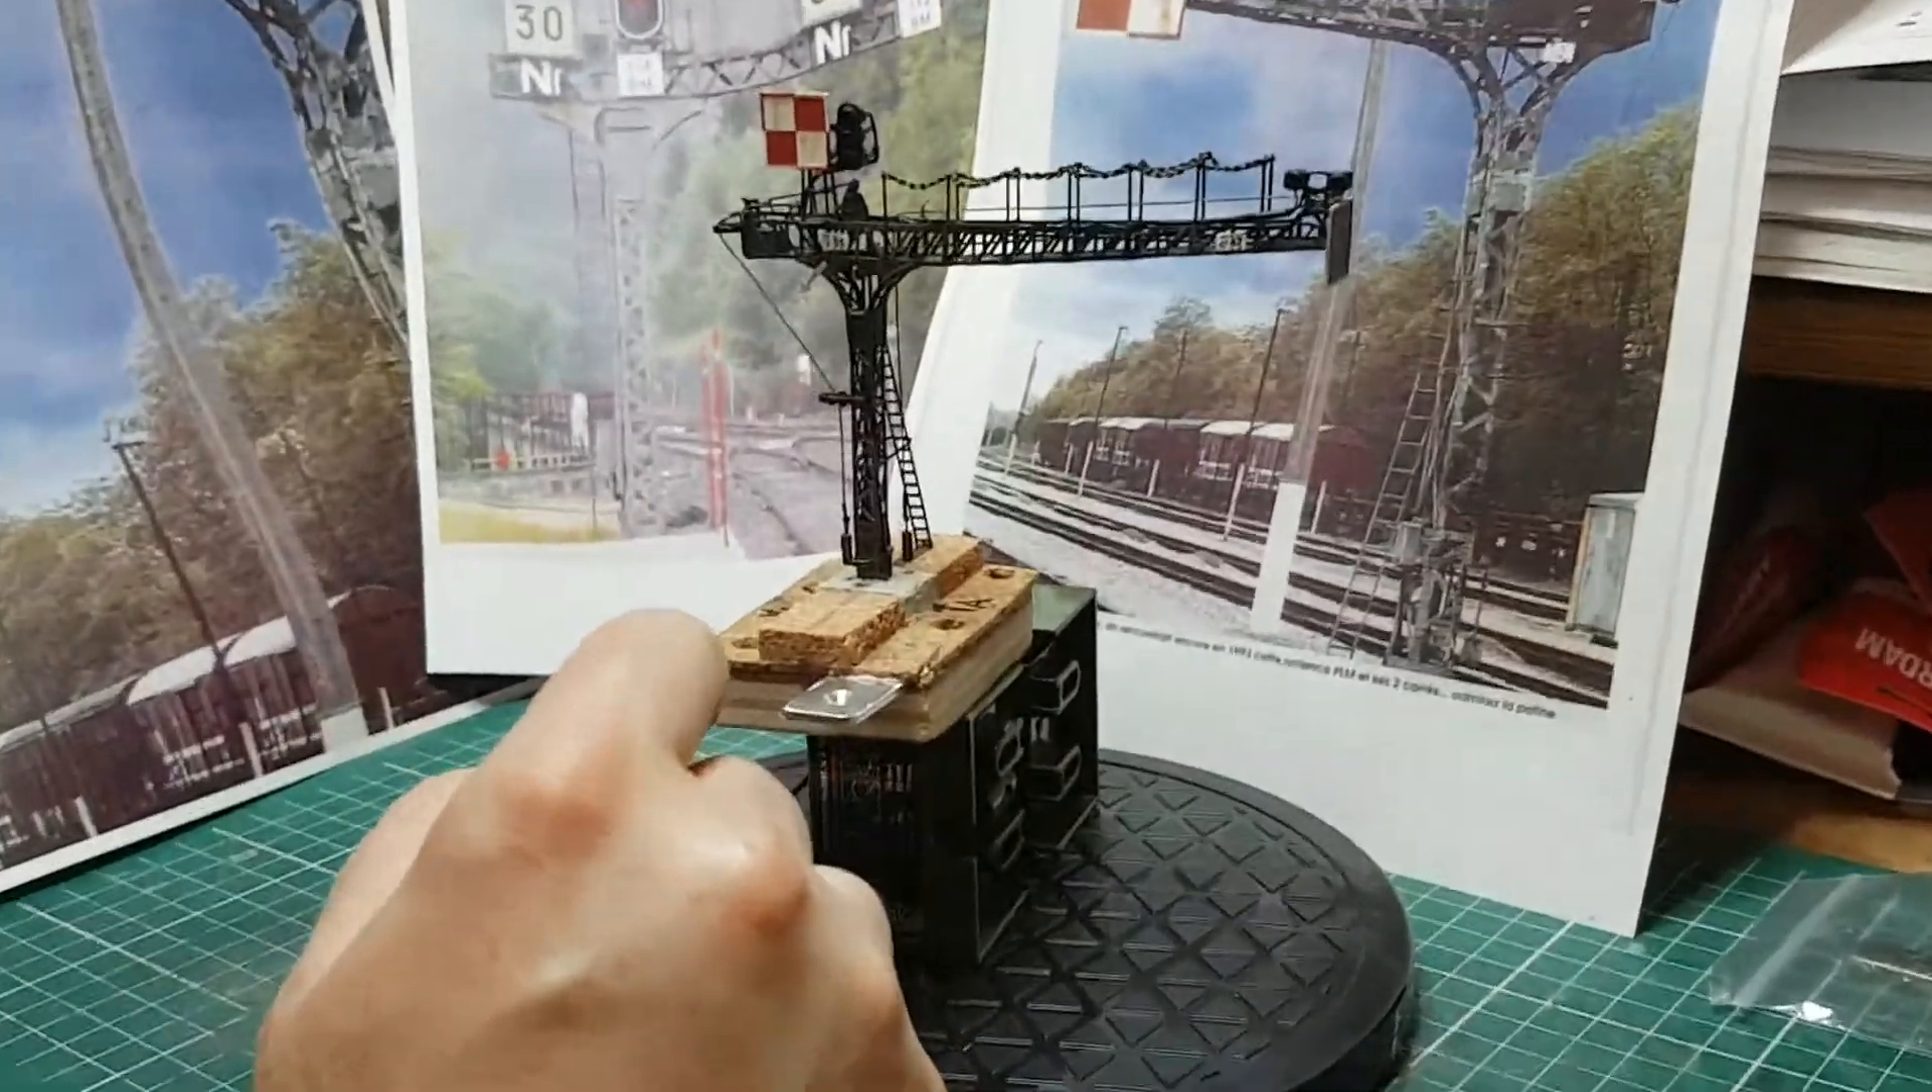Alors tout d'abord la potence a été fixée sur son socle.